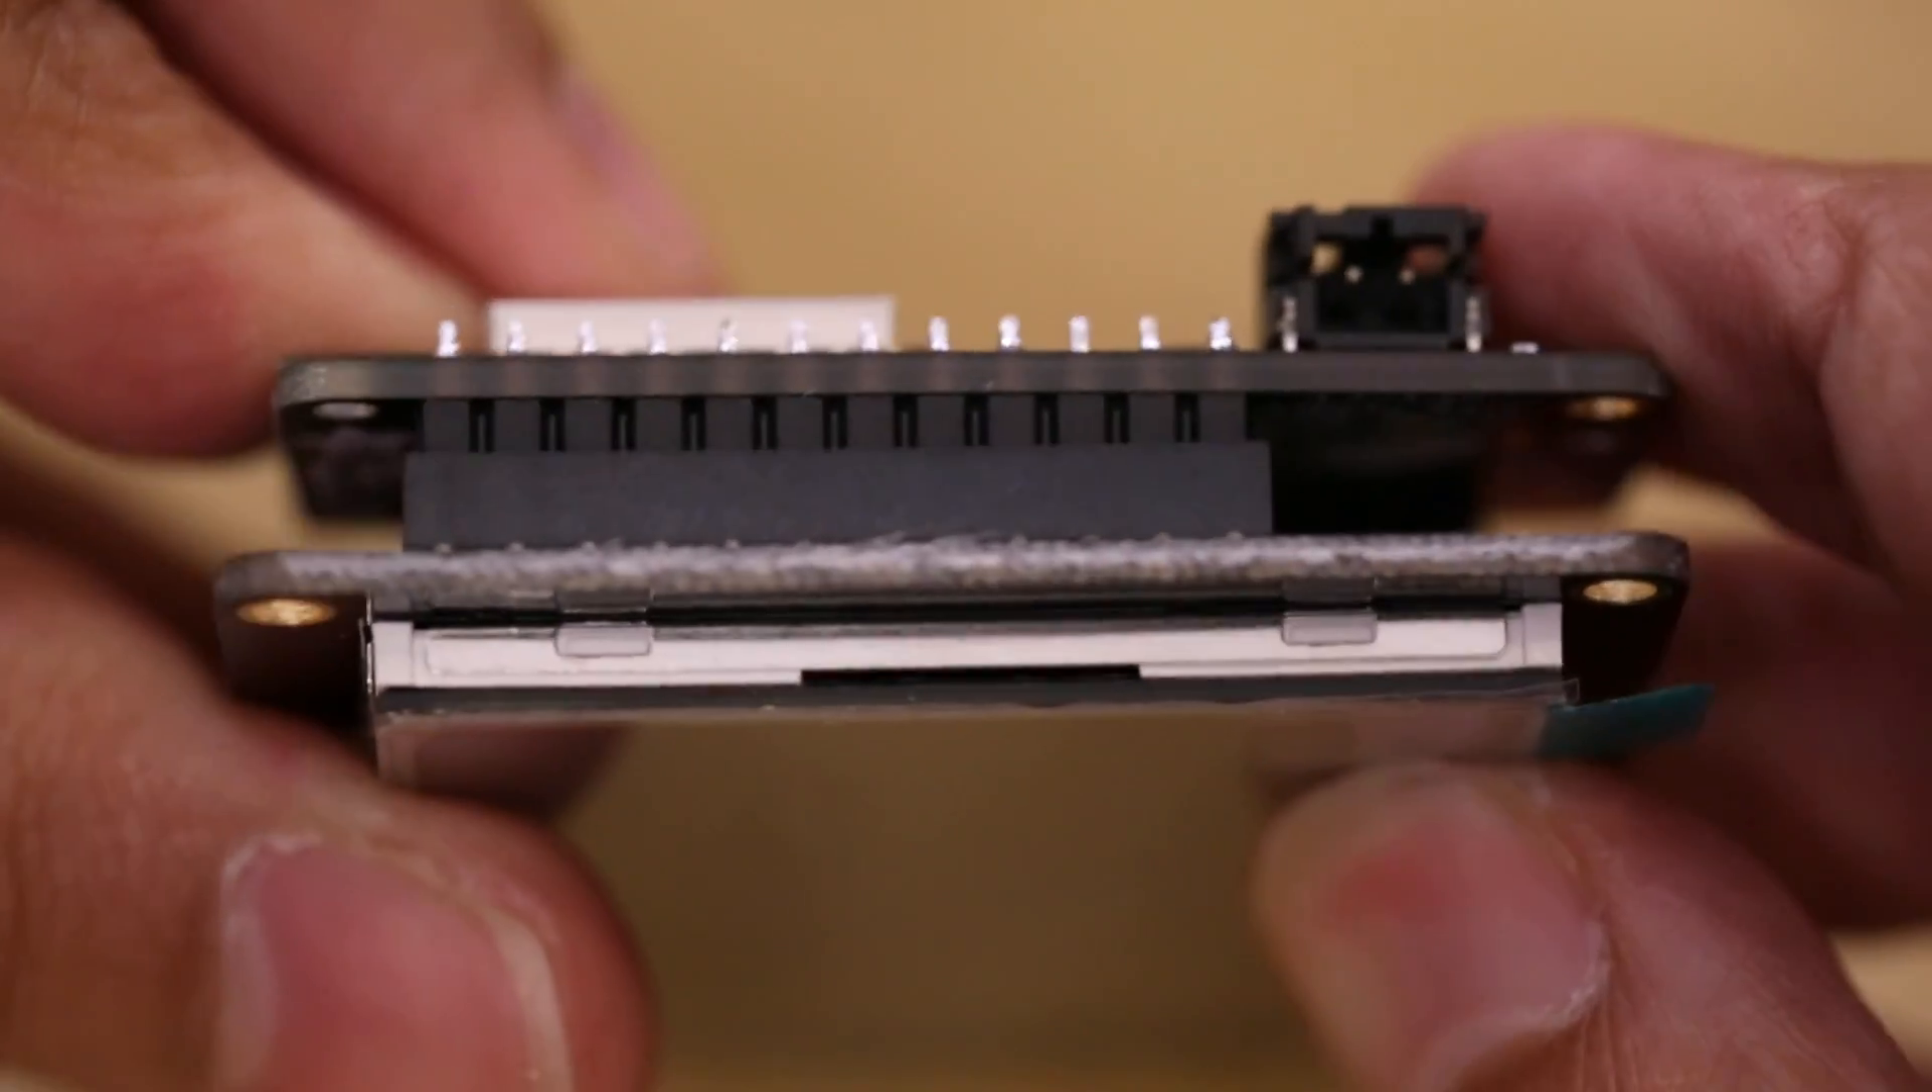Now when we seat the feather onto the TFT Feather Wing, the headers are nice and flush. There's still a good amount of space in between the boards, so we can actually use this real estate for cable management.